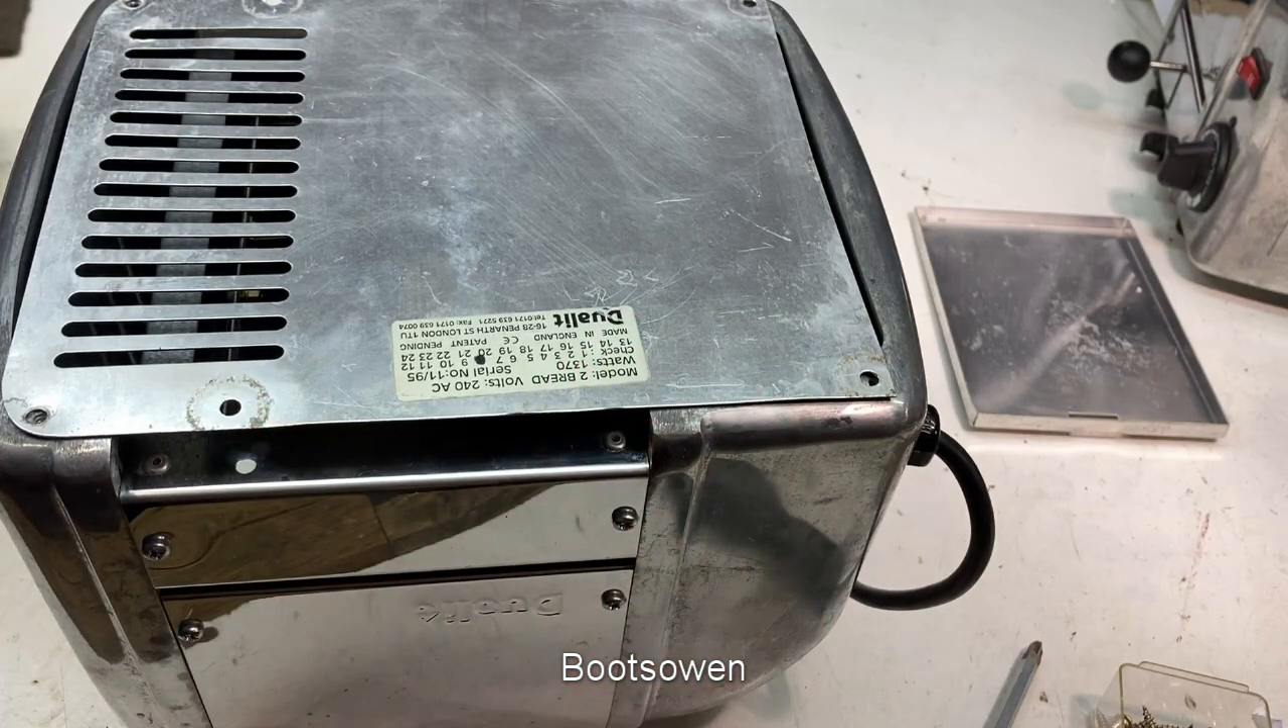So we've got the bottom on.